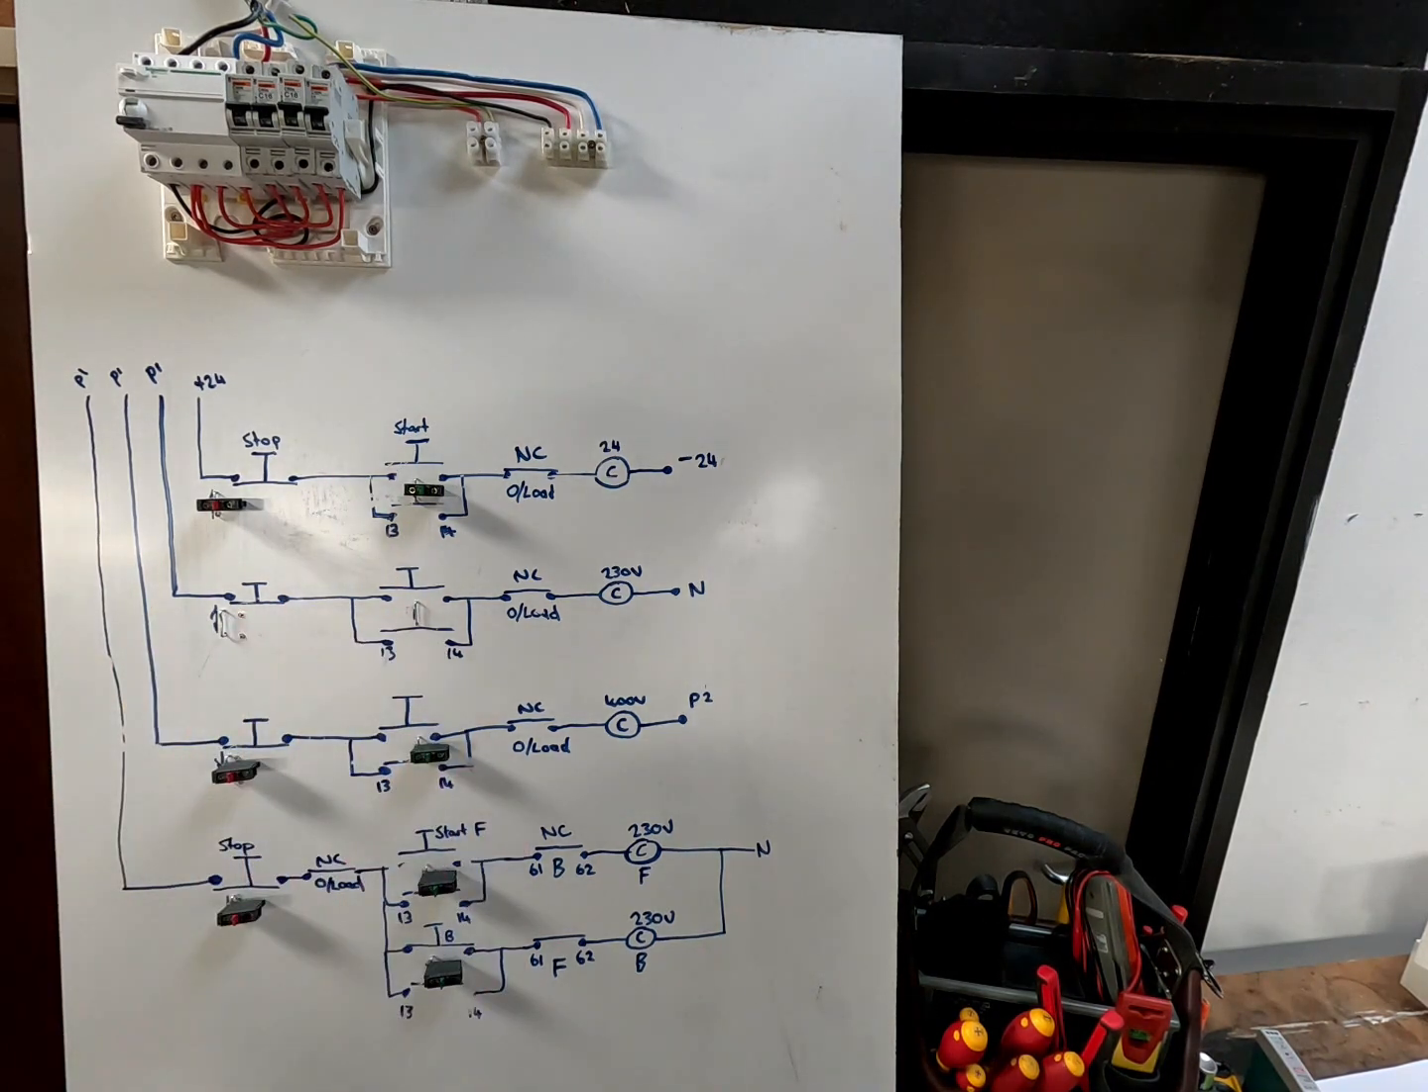Okay so I've got most of our buttons on.